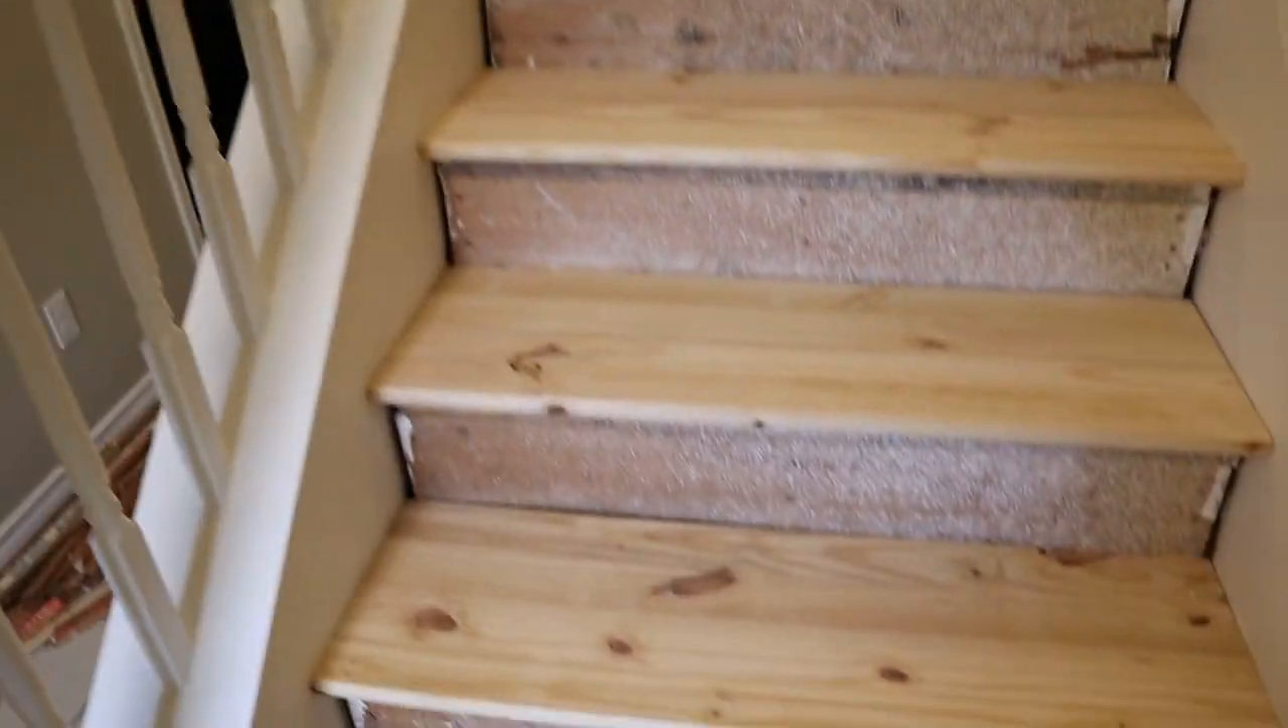Alright guys so we got all these stair treads in here still gotta put the riser in there.